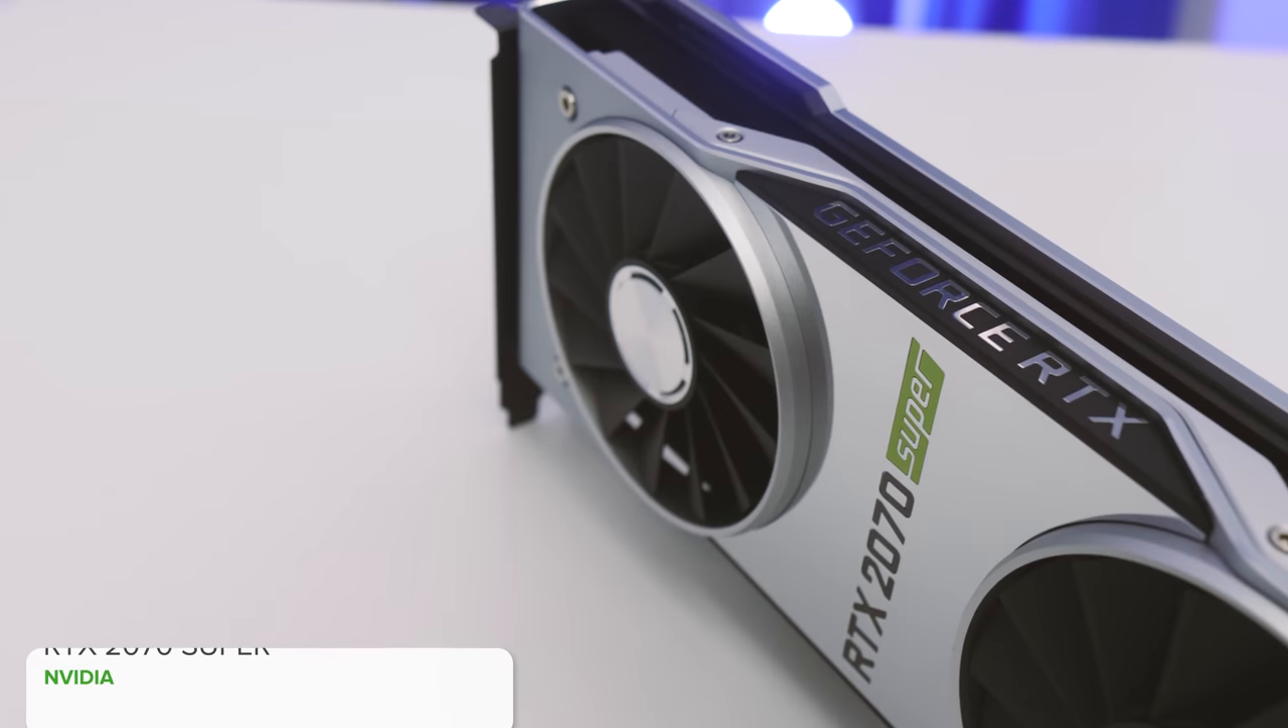All right then, with pretty much every single component in, all that's left to go is the big one, aside from the case, of course, because this is my favorite, the NVIDIA RTX 2070 Super.